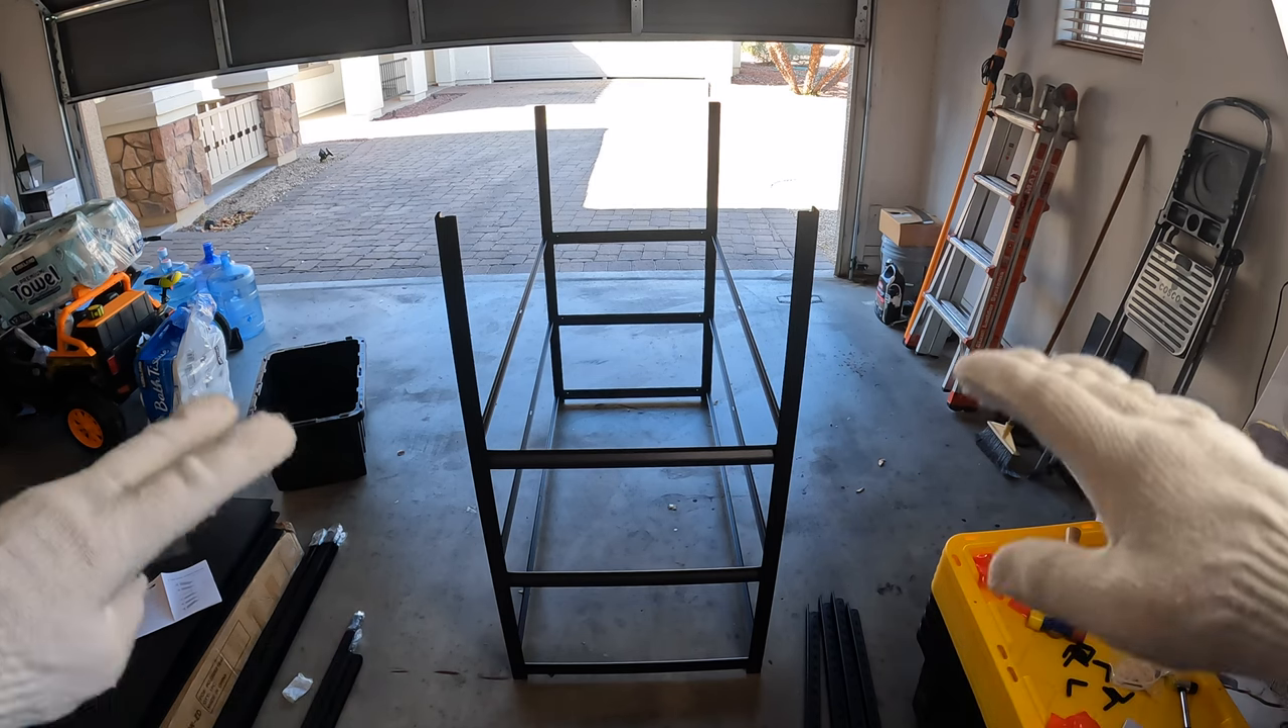We've got the first few levels built without the shelving units.